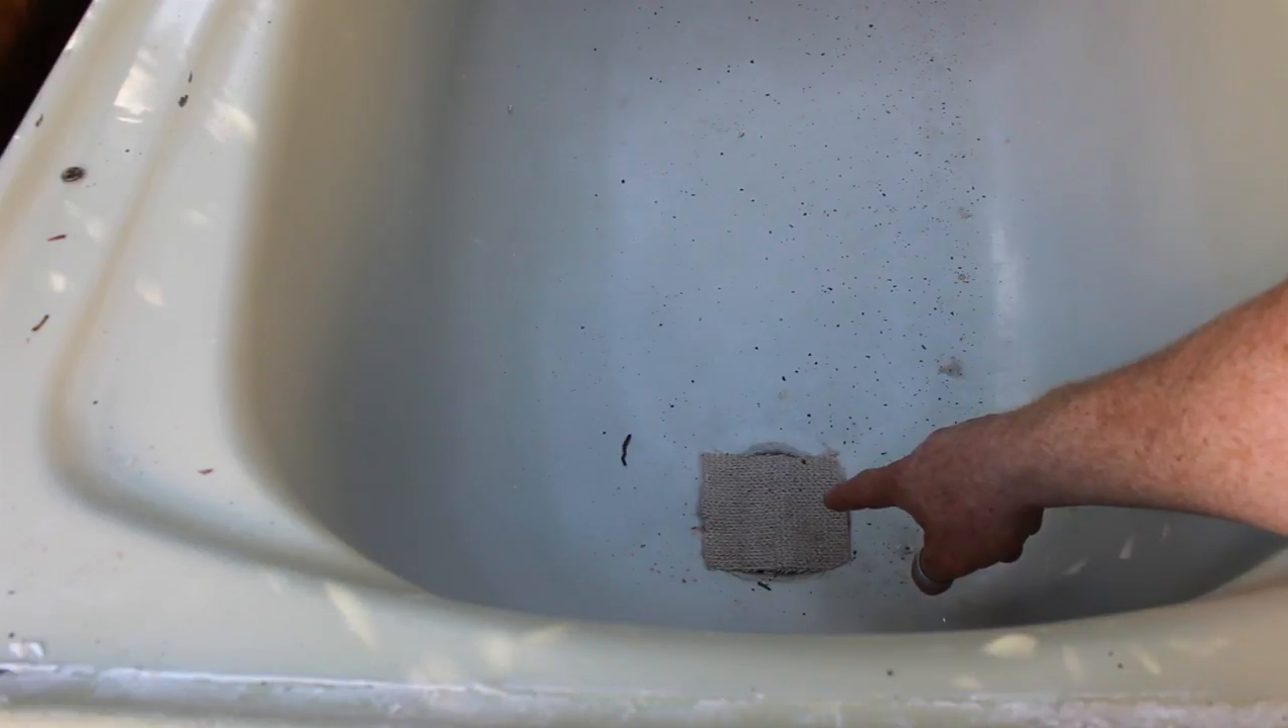So over the bathtub drain hole, I've just siliconed down some shade cloth, that's just going to help the worms not go through the hole.